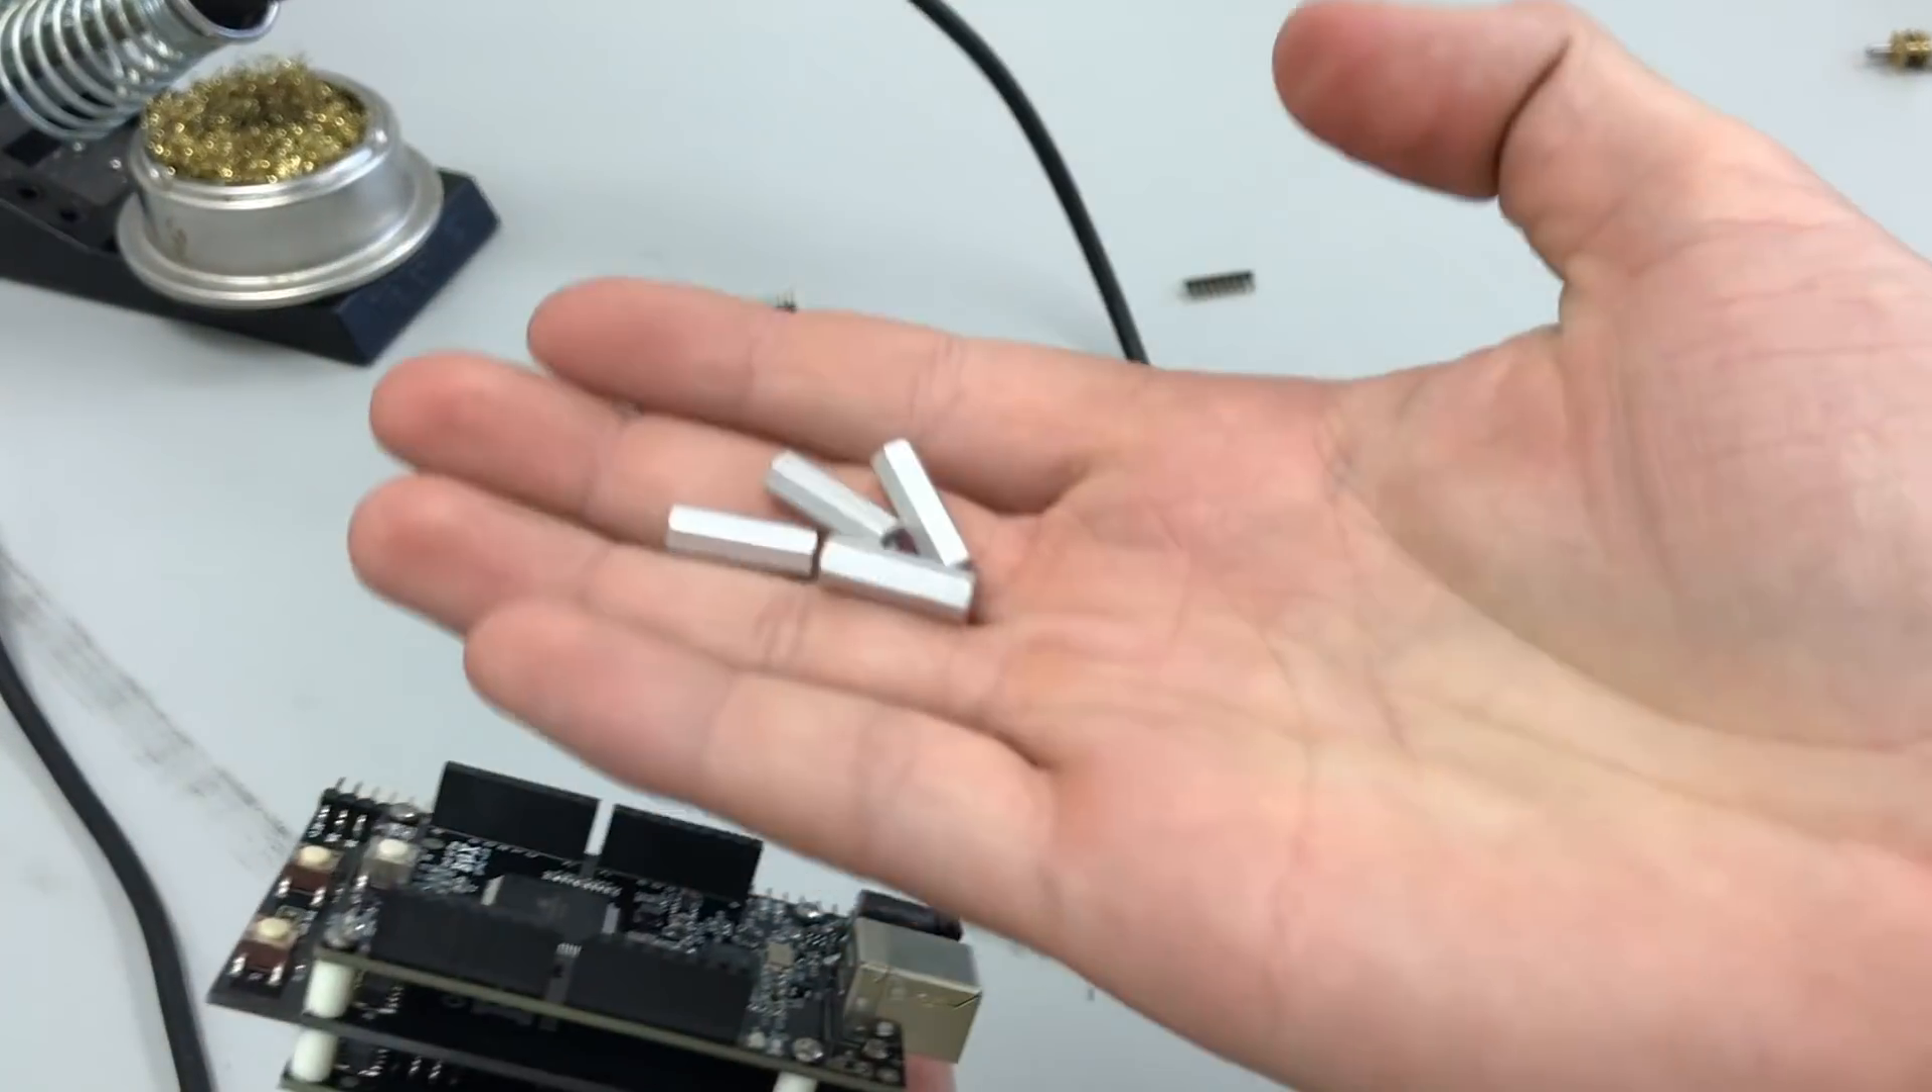So the only thing we need to add now is these four standoffs.